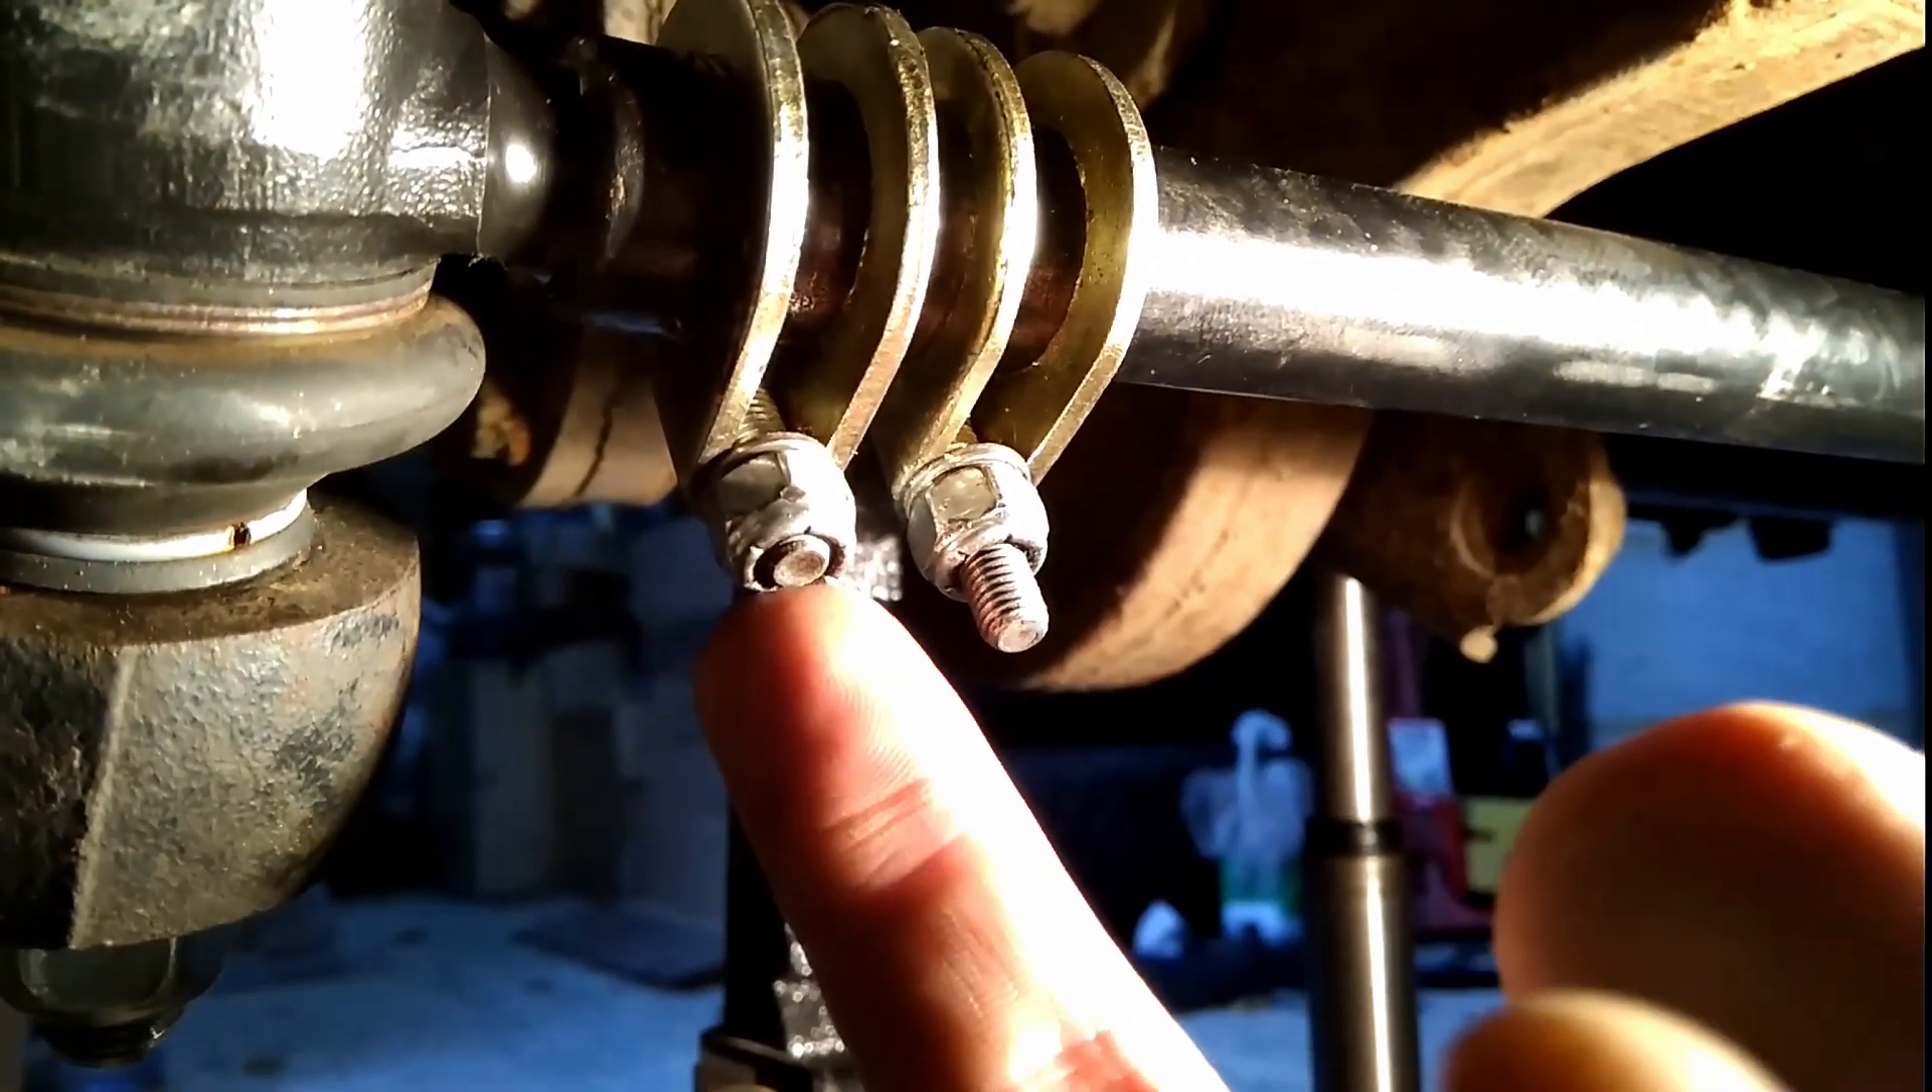There's not enough thread poking through for my liking.